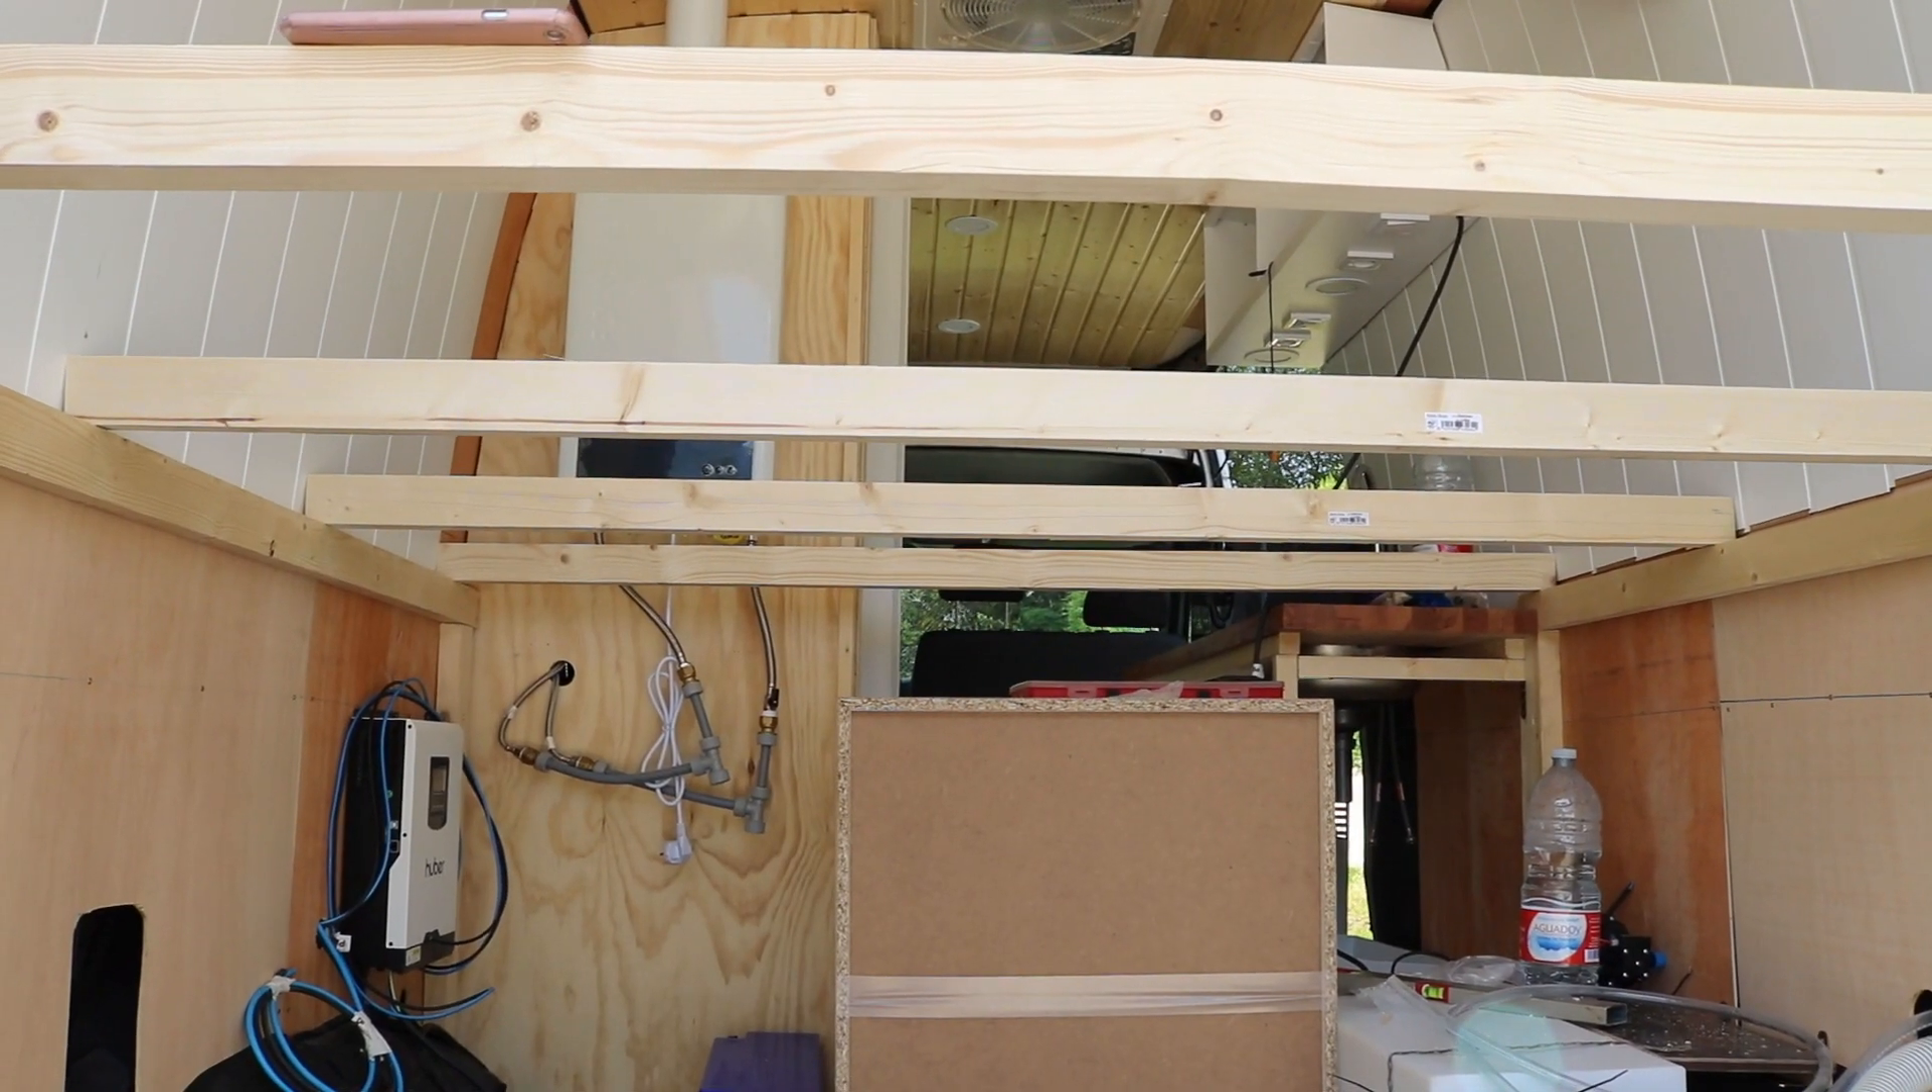Ya tenemos puestos los cuatro rastreles de la cama y ahora tenemos que poner las patas.